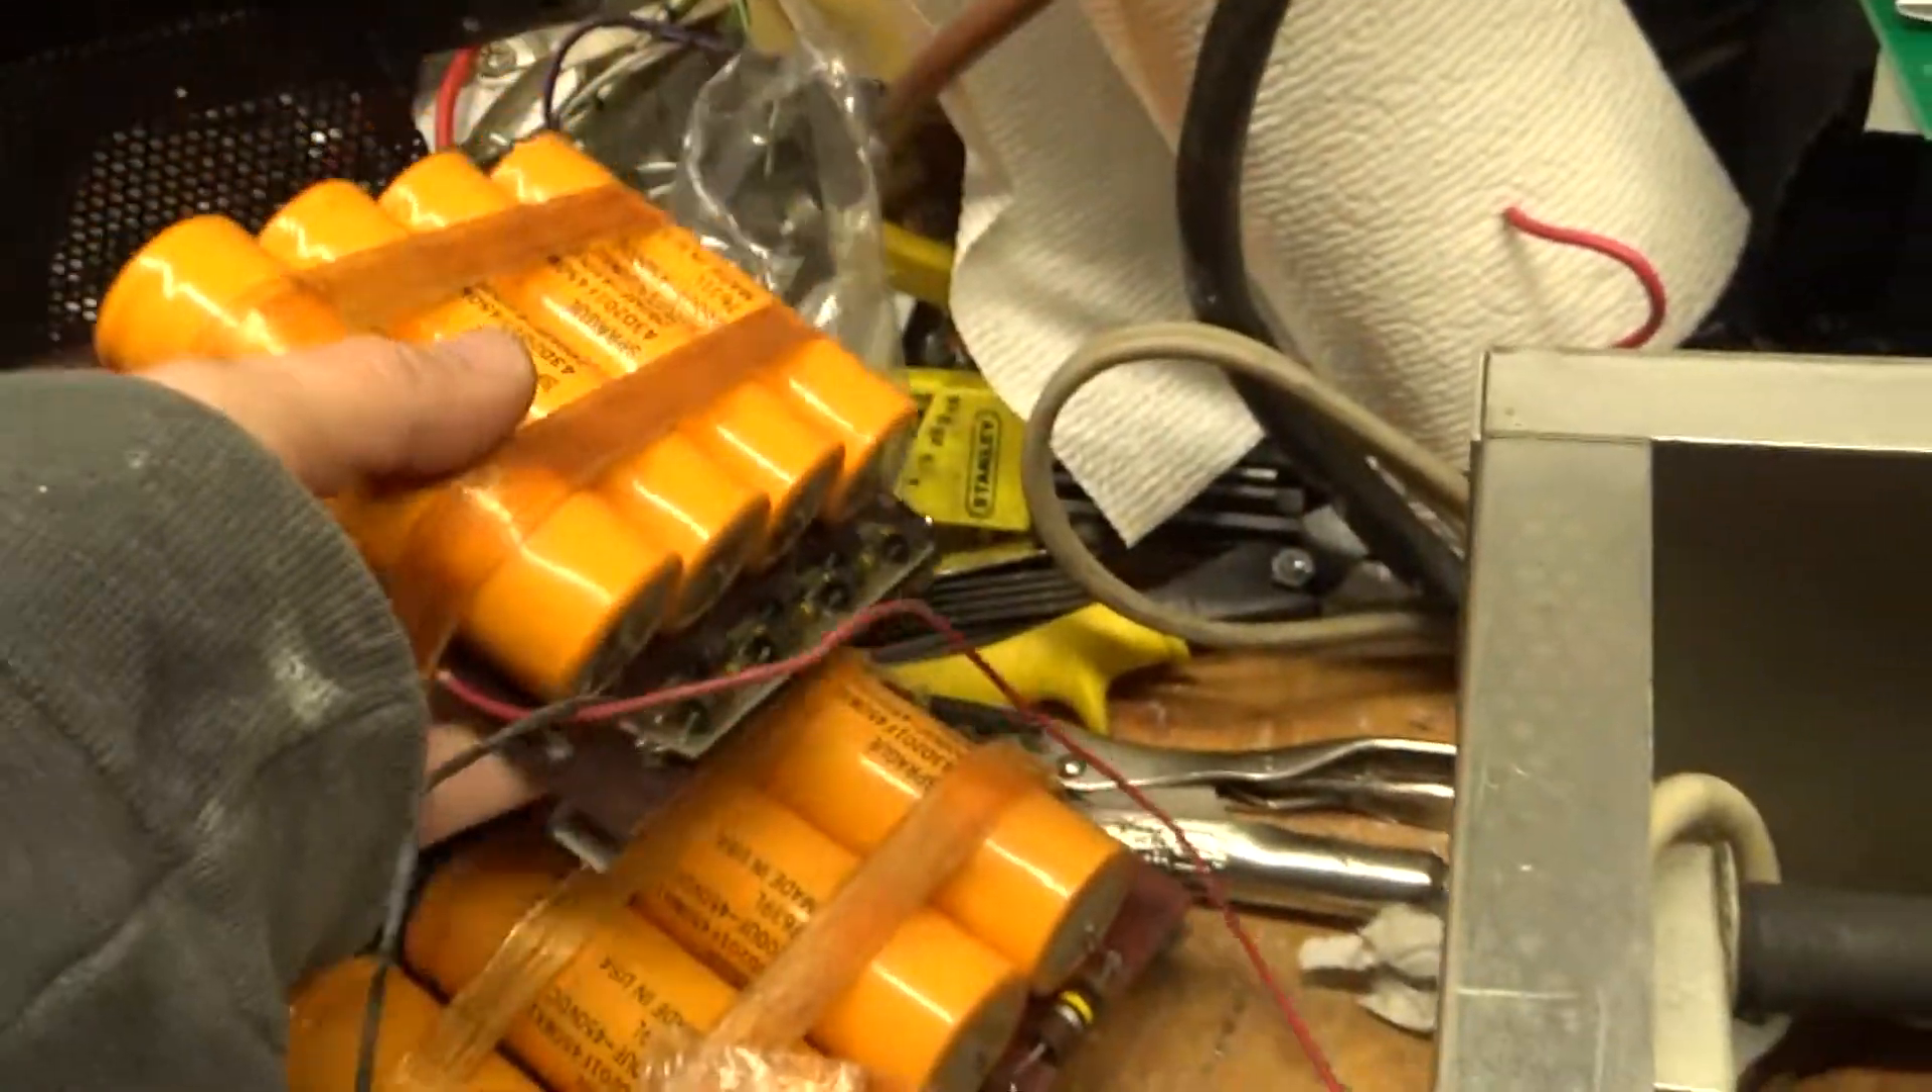I've got the filter cap assemblies out.